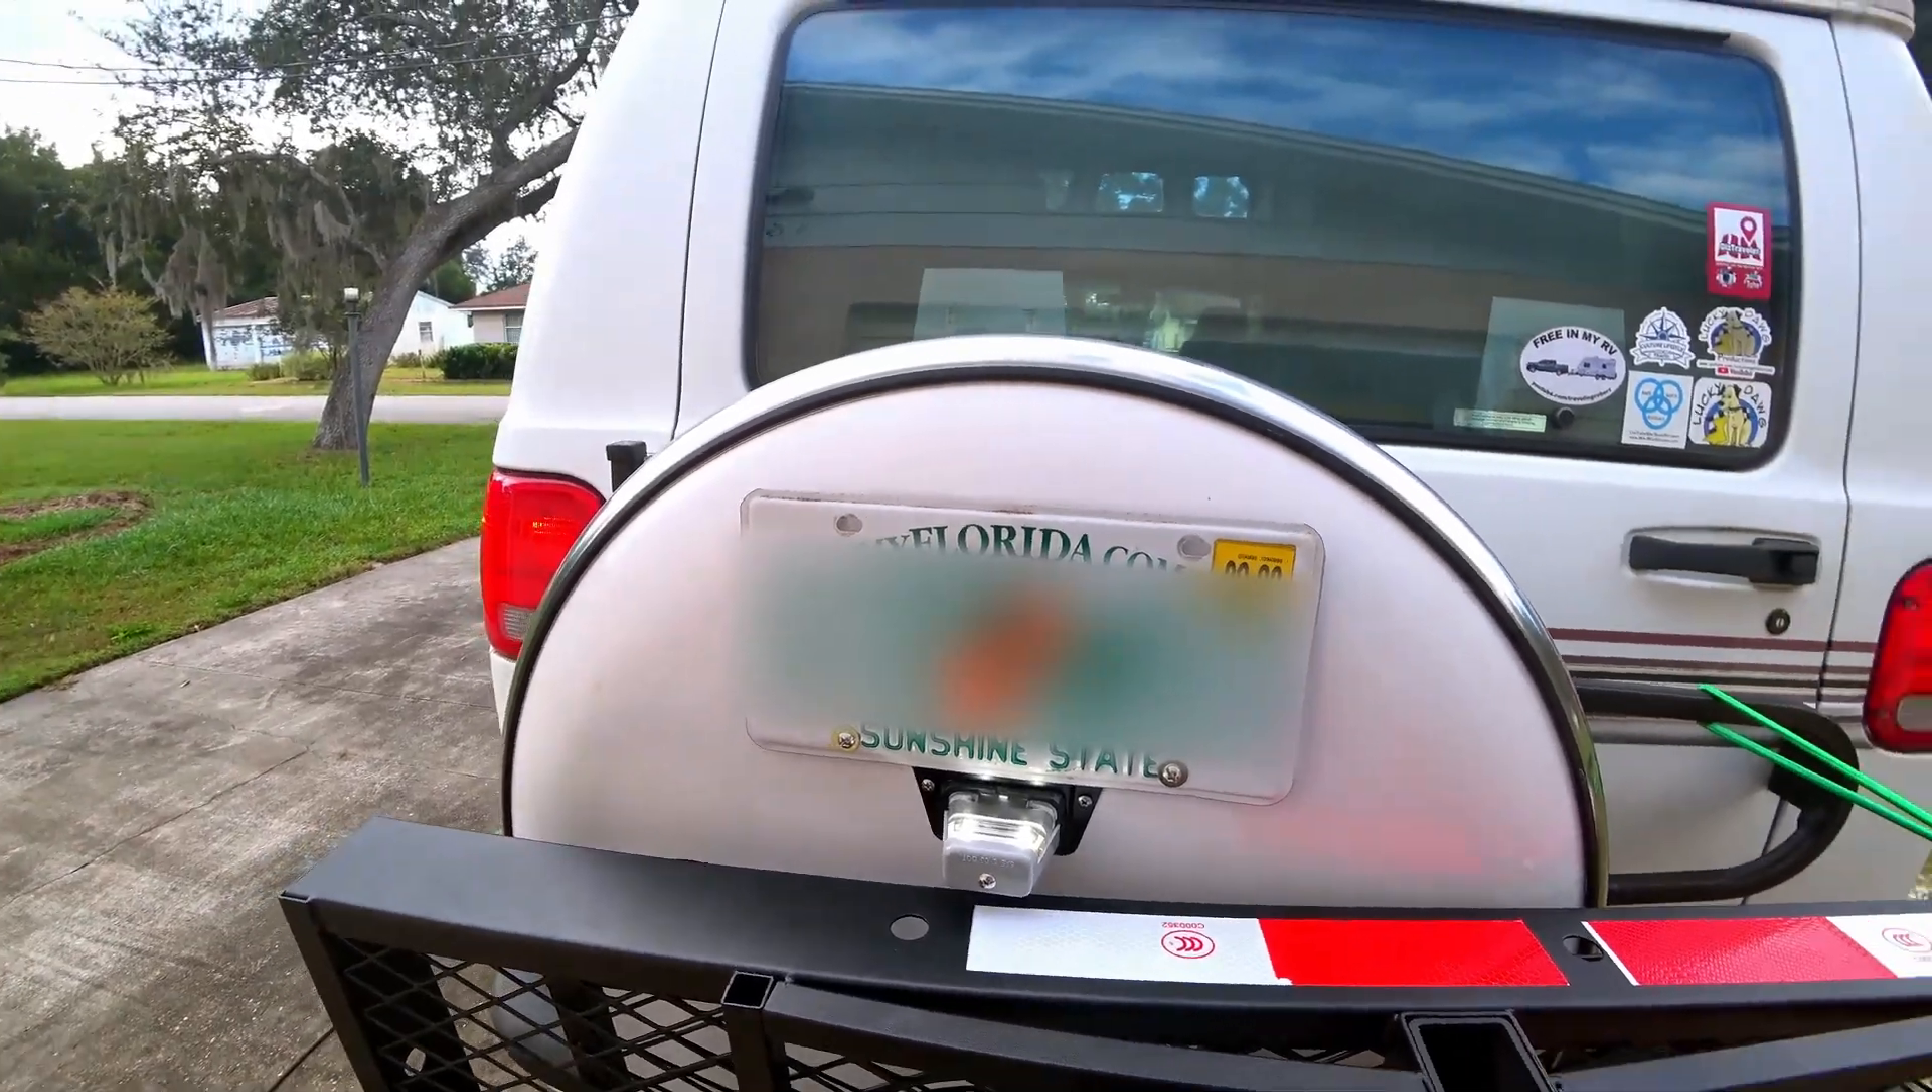But all set, we've got our license plate up where if they stop us, they say, I can see your license plate.